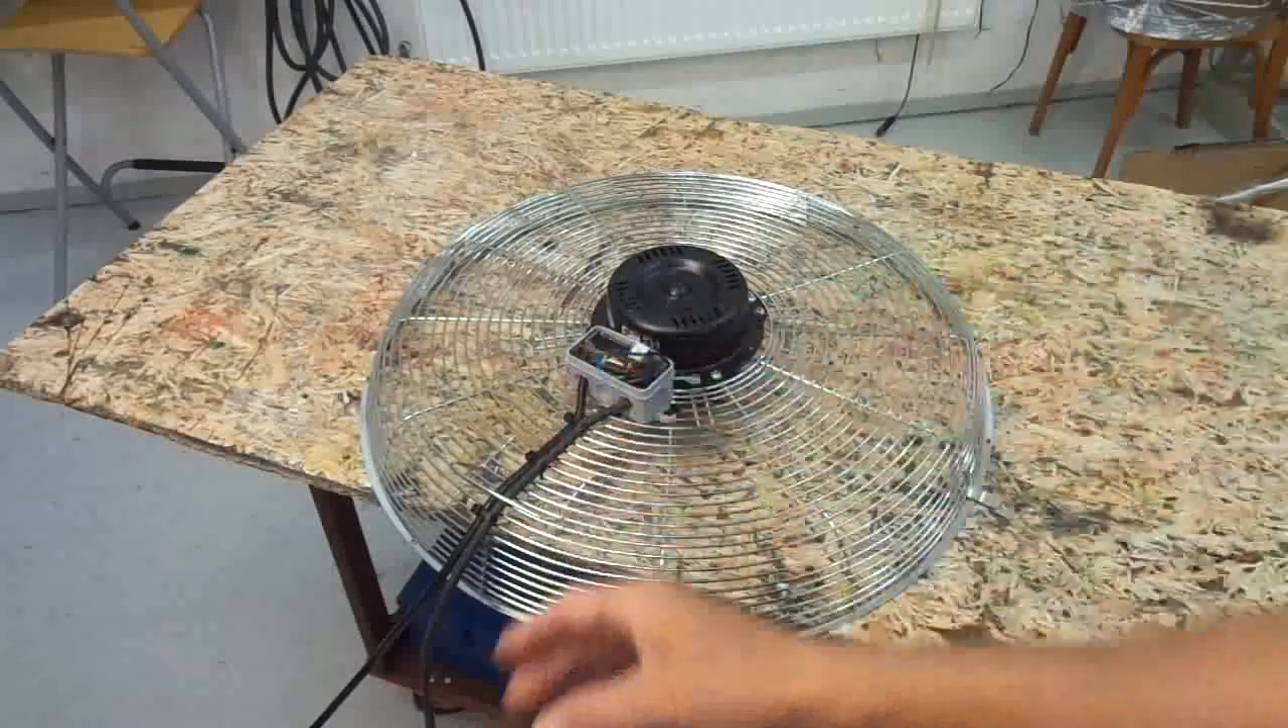I removed the original junction box with the switch here and I placed another junction box here on the fan housing.